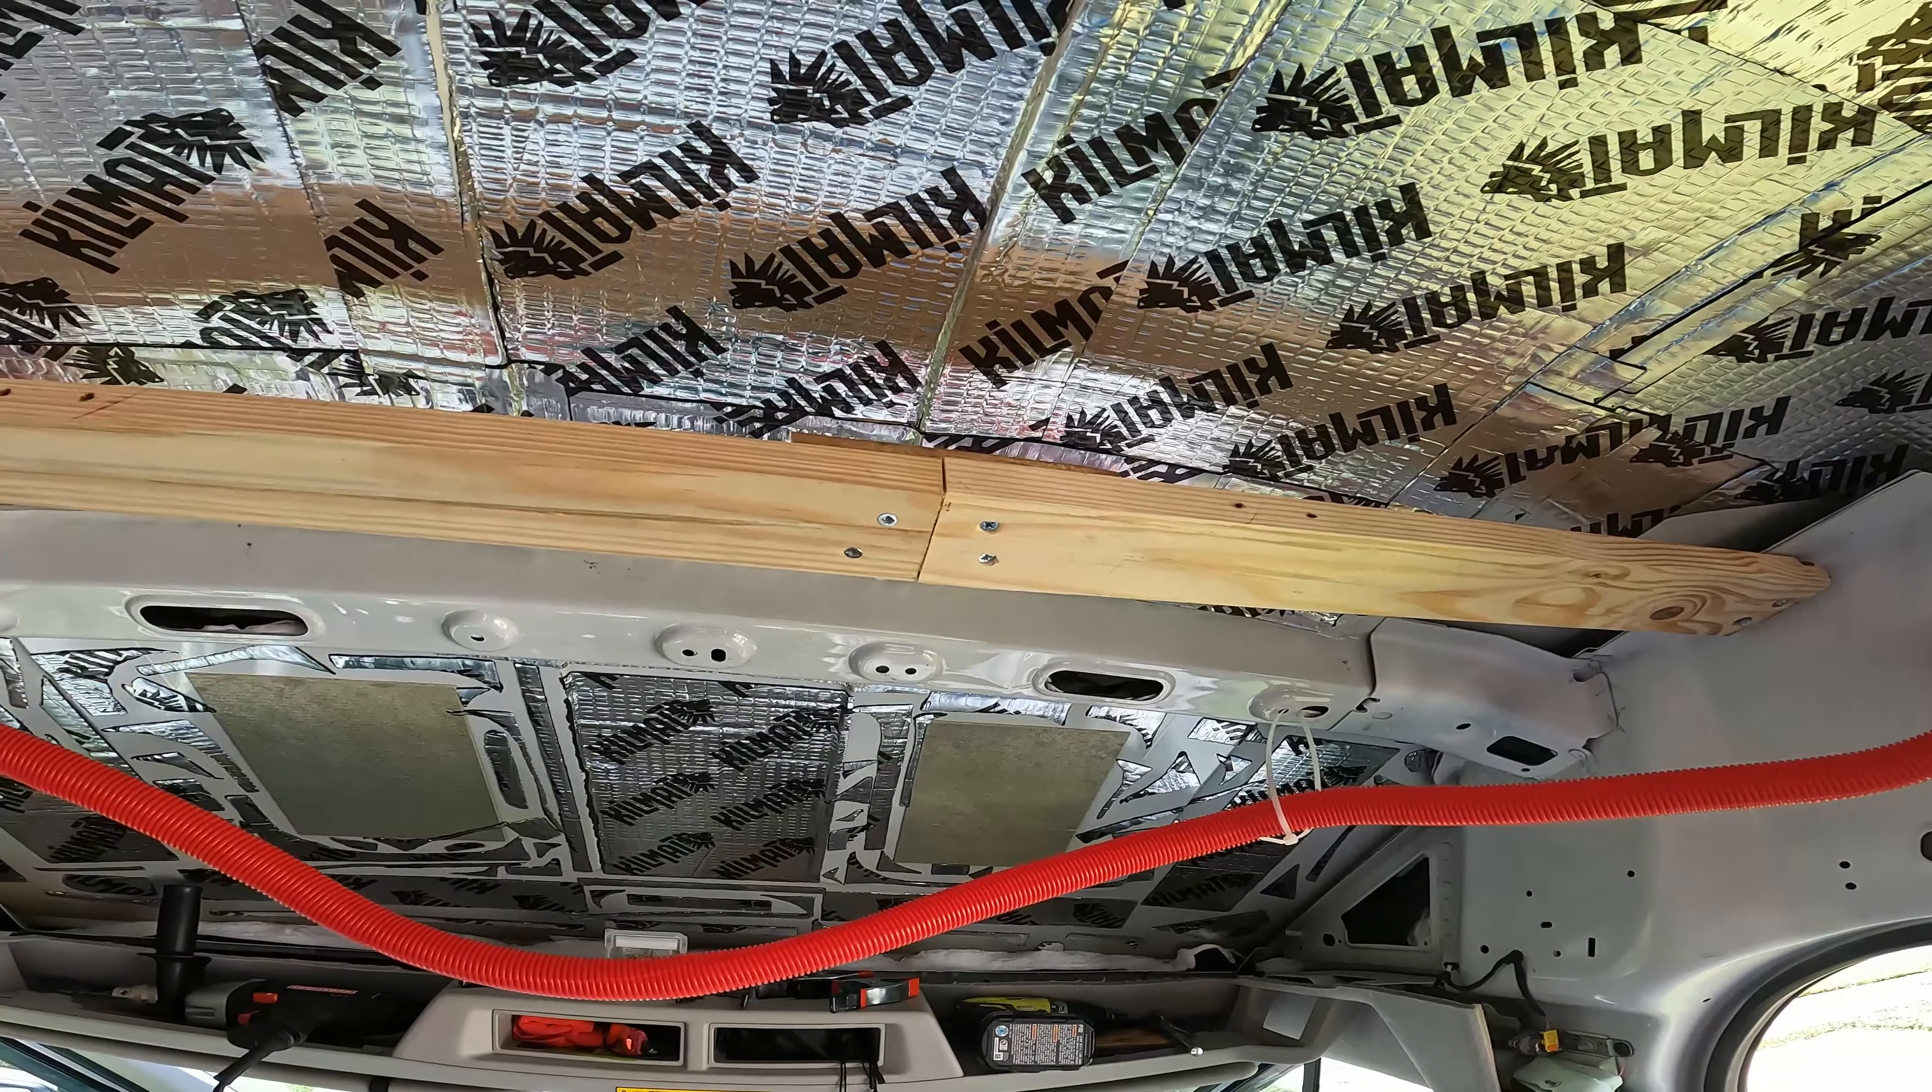Anyways, you see this here, the wood that I have from the pallets, they're not long enough to go all the way across.